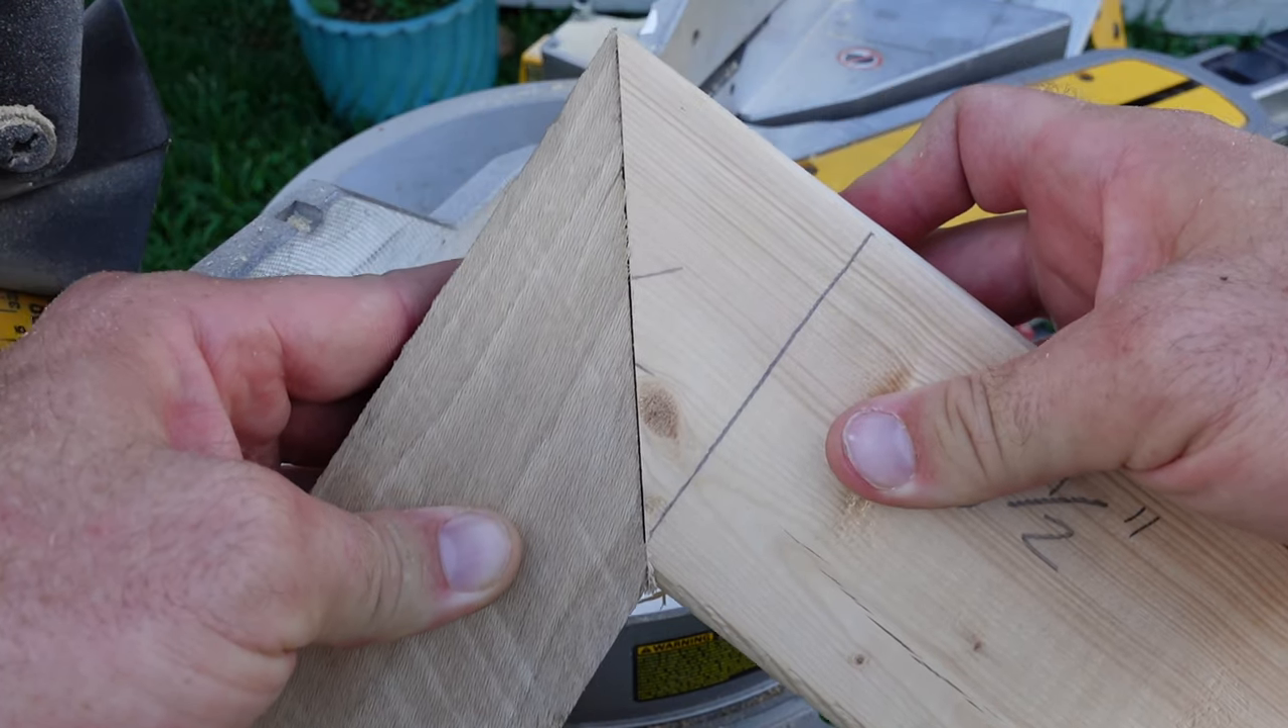Now you've got your two pieces, they fit like a glove. Perfect. Right angle.